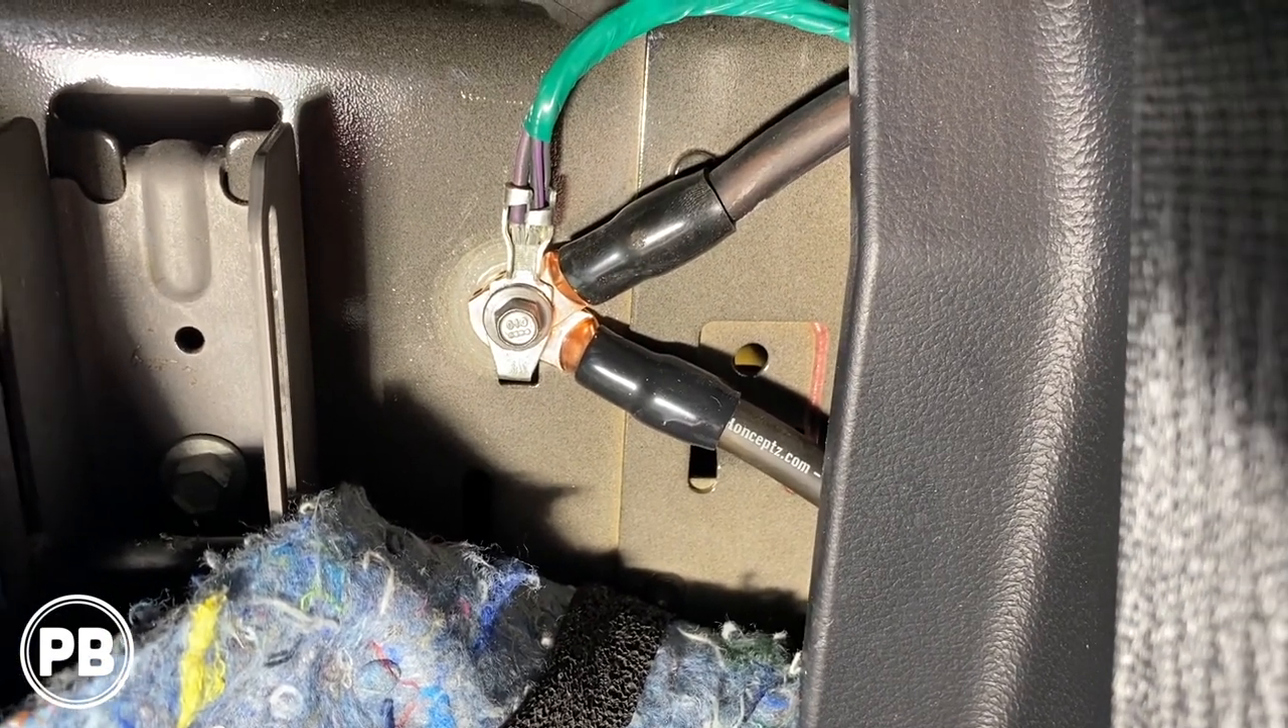Here's our ground distribution that we did. Again, we cleaned up the paint really good with a wire brush.